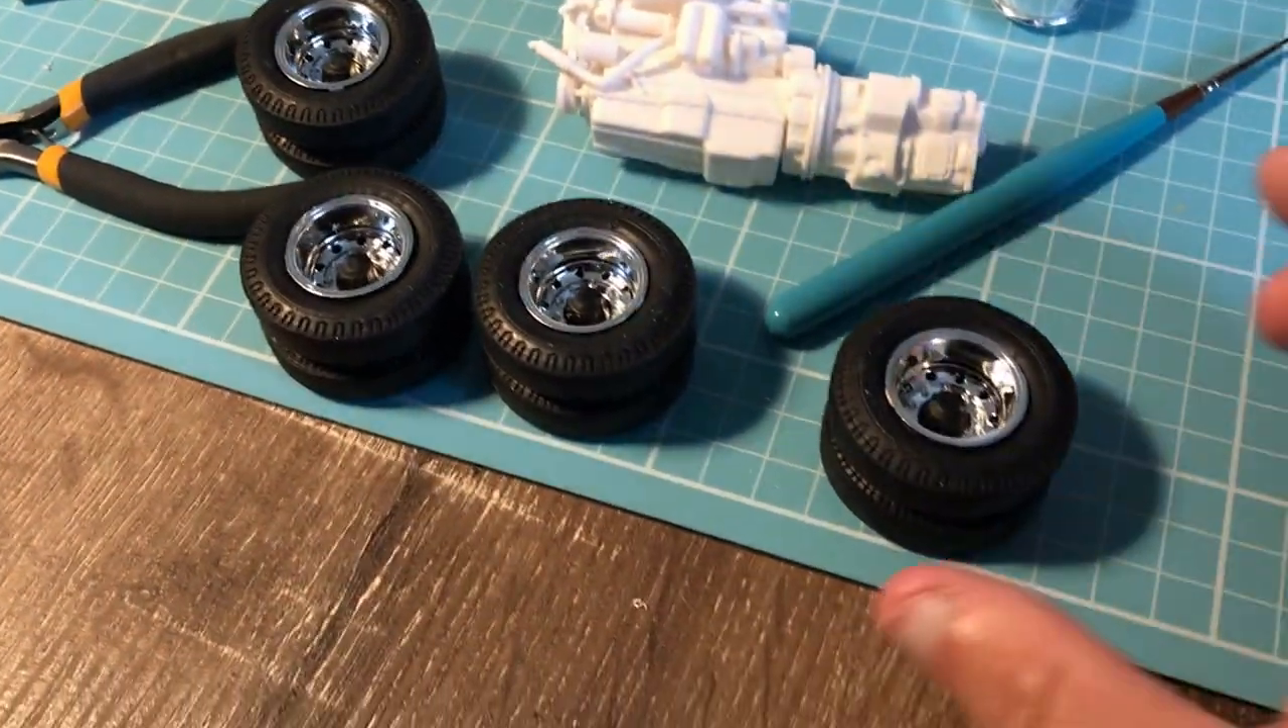Okay so I've got the wheels together for the rear wheels.